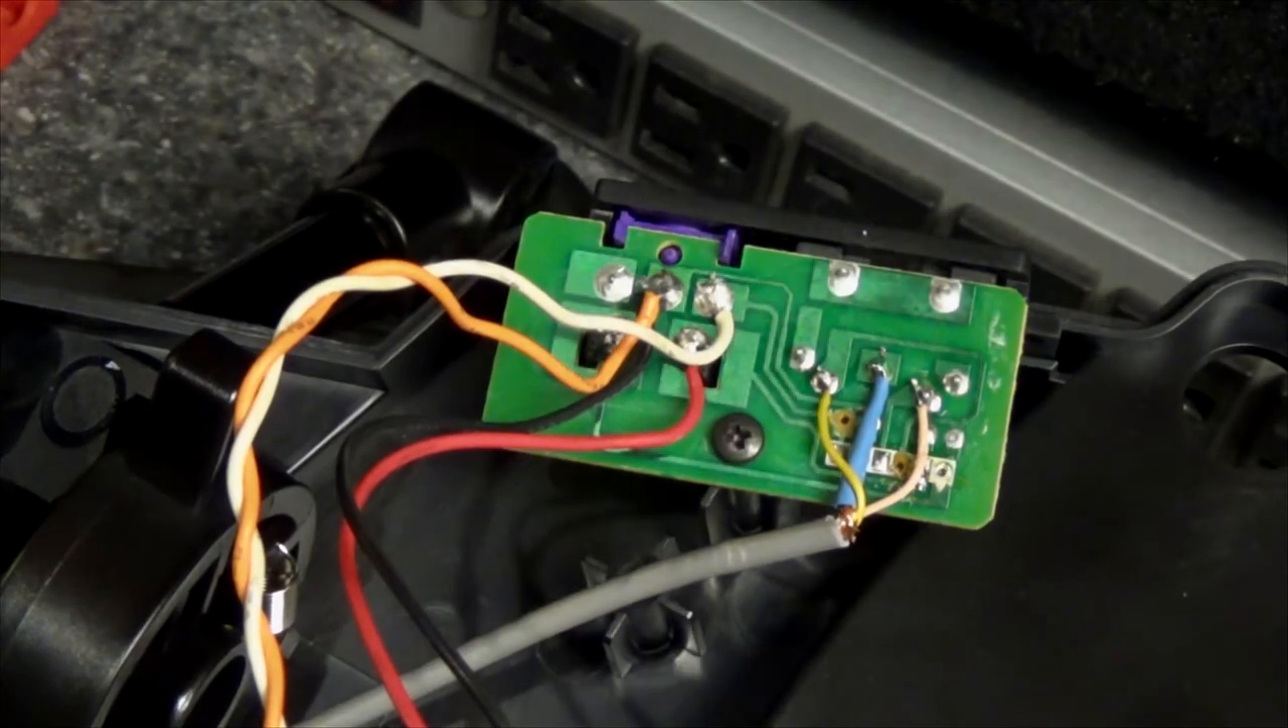I've got the connections on all sorted out.